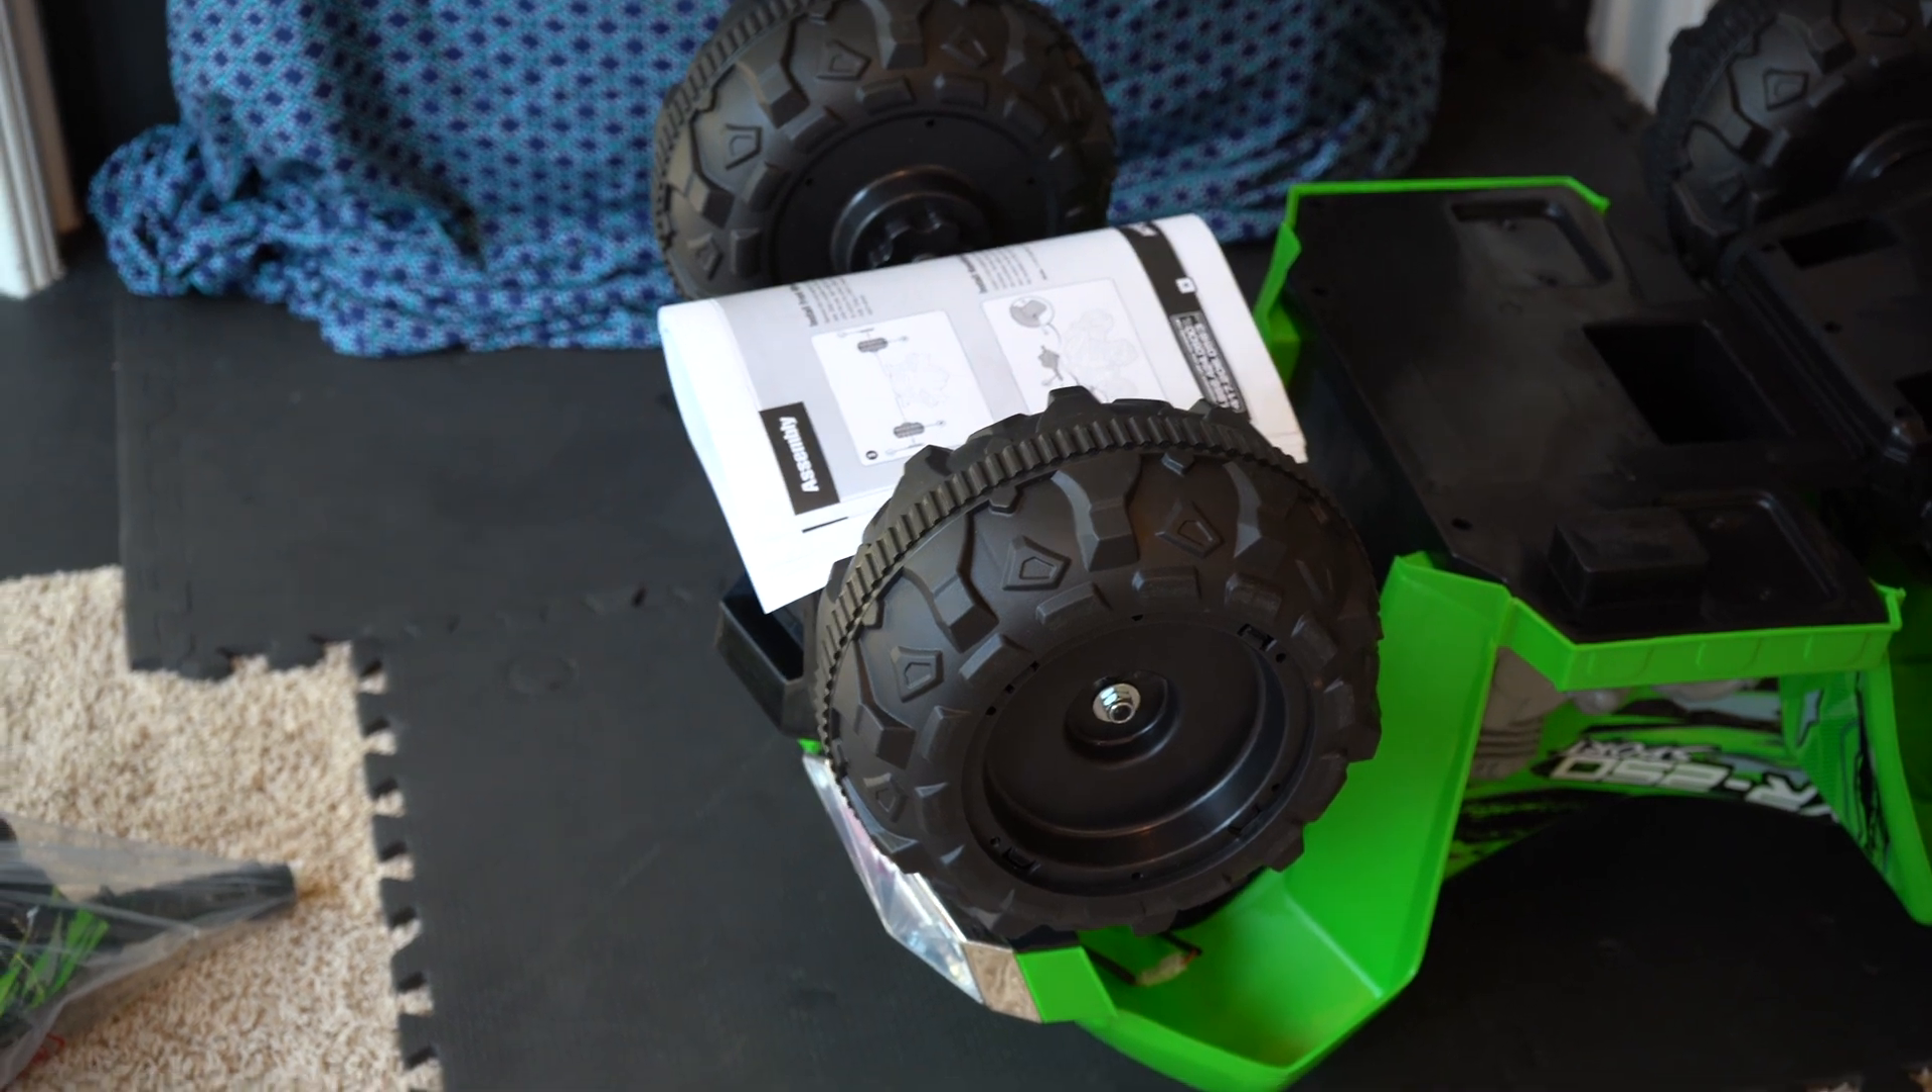Here we have the front wheels on.